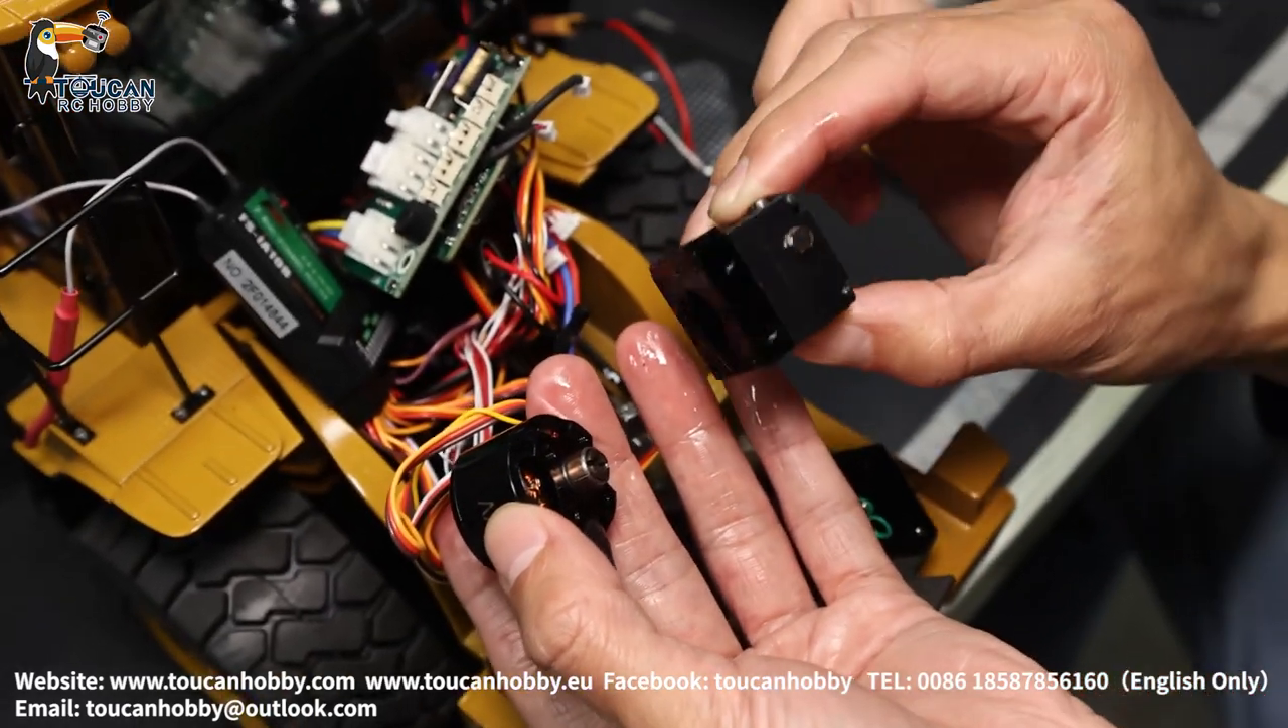So now the pump, it is separated from the motor.